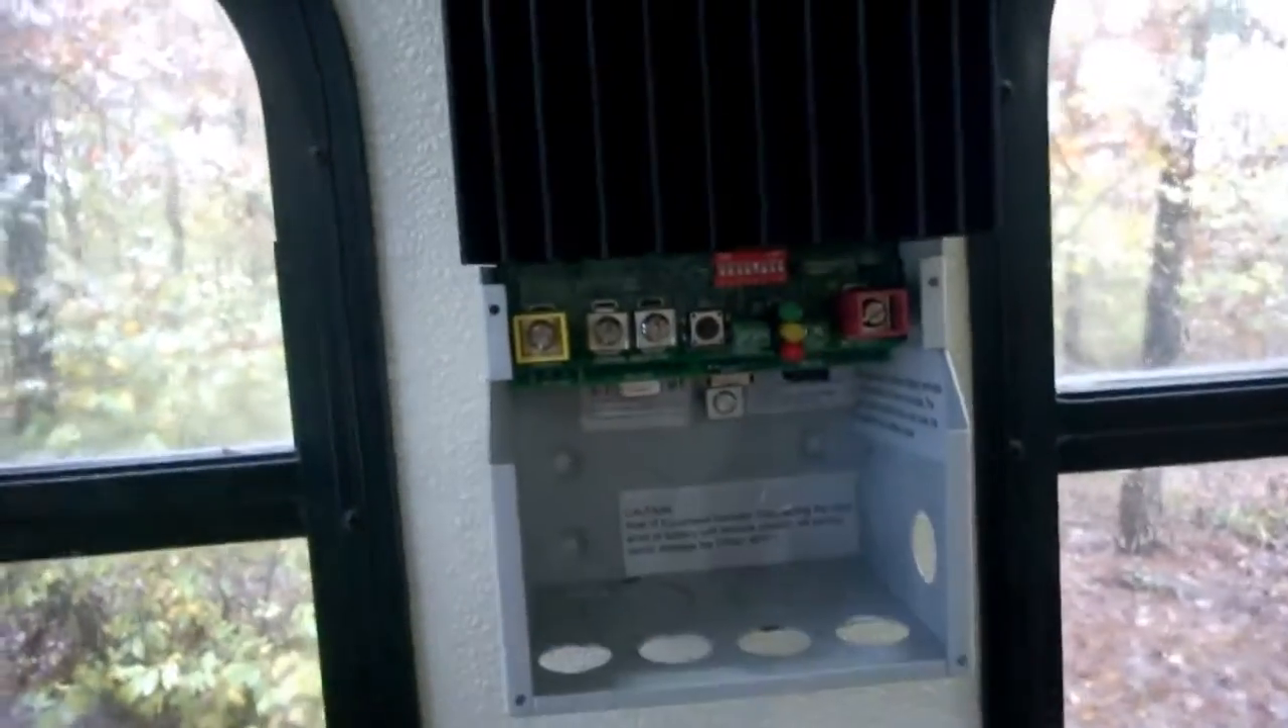This is the inside of the charge controller I took face plate off.